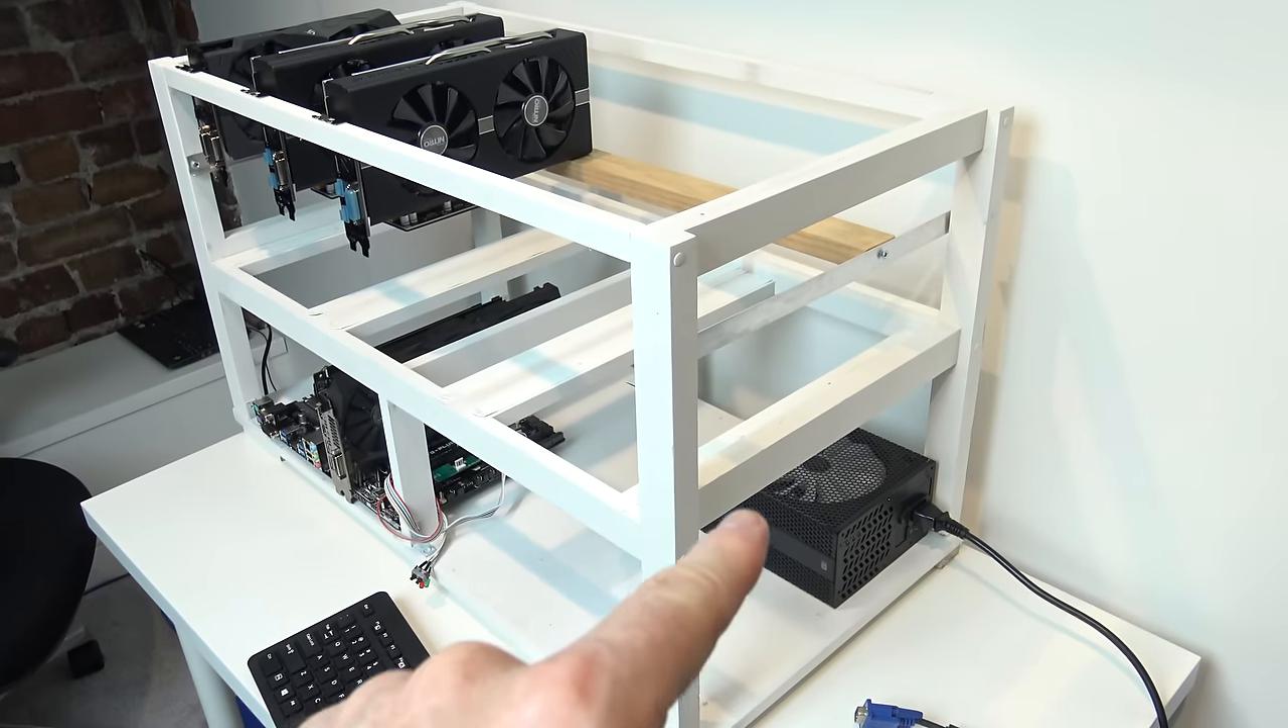And I've also added in the power supply down below there.